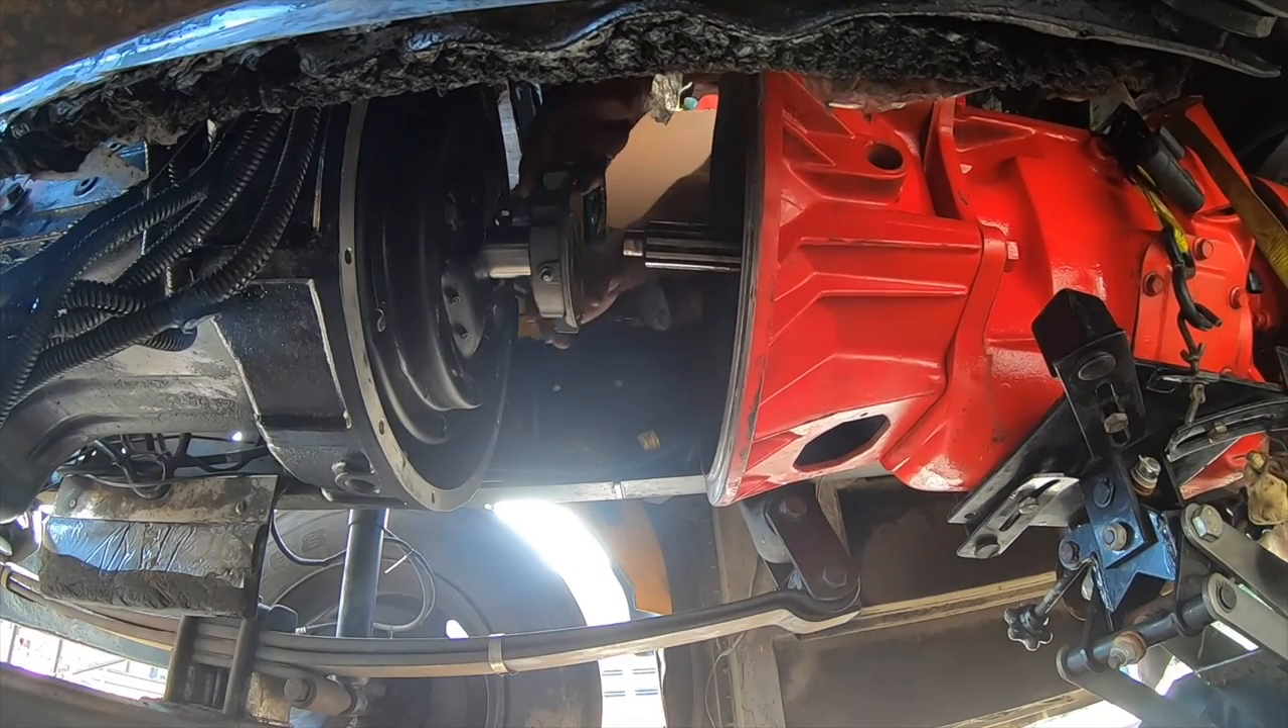You can see here, we're starting to stab the transmission.